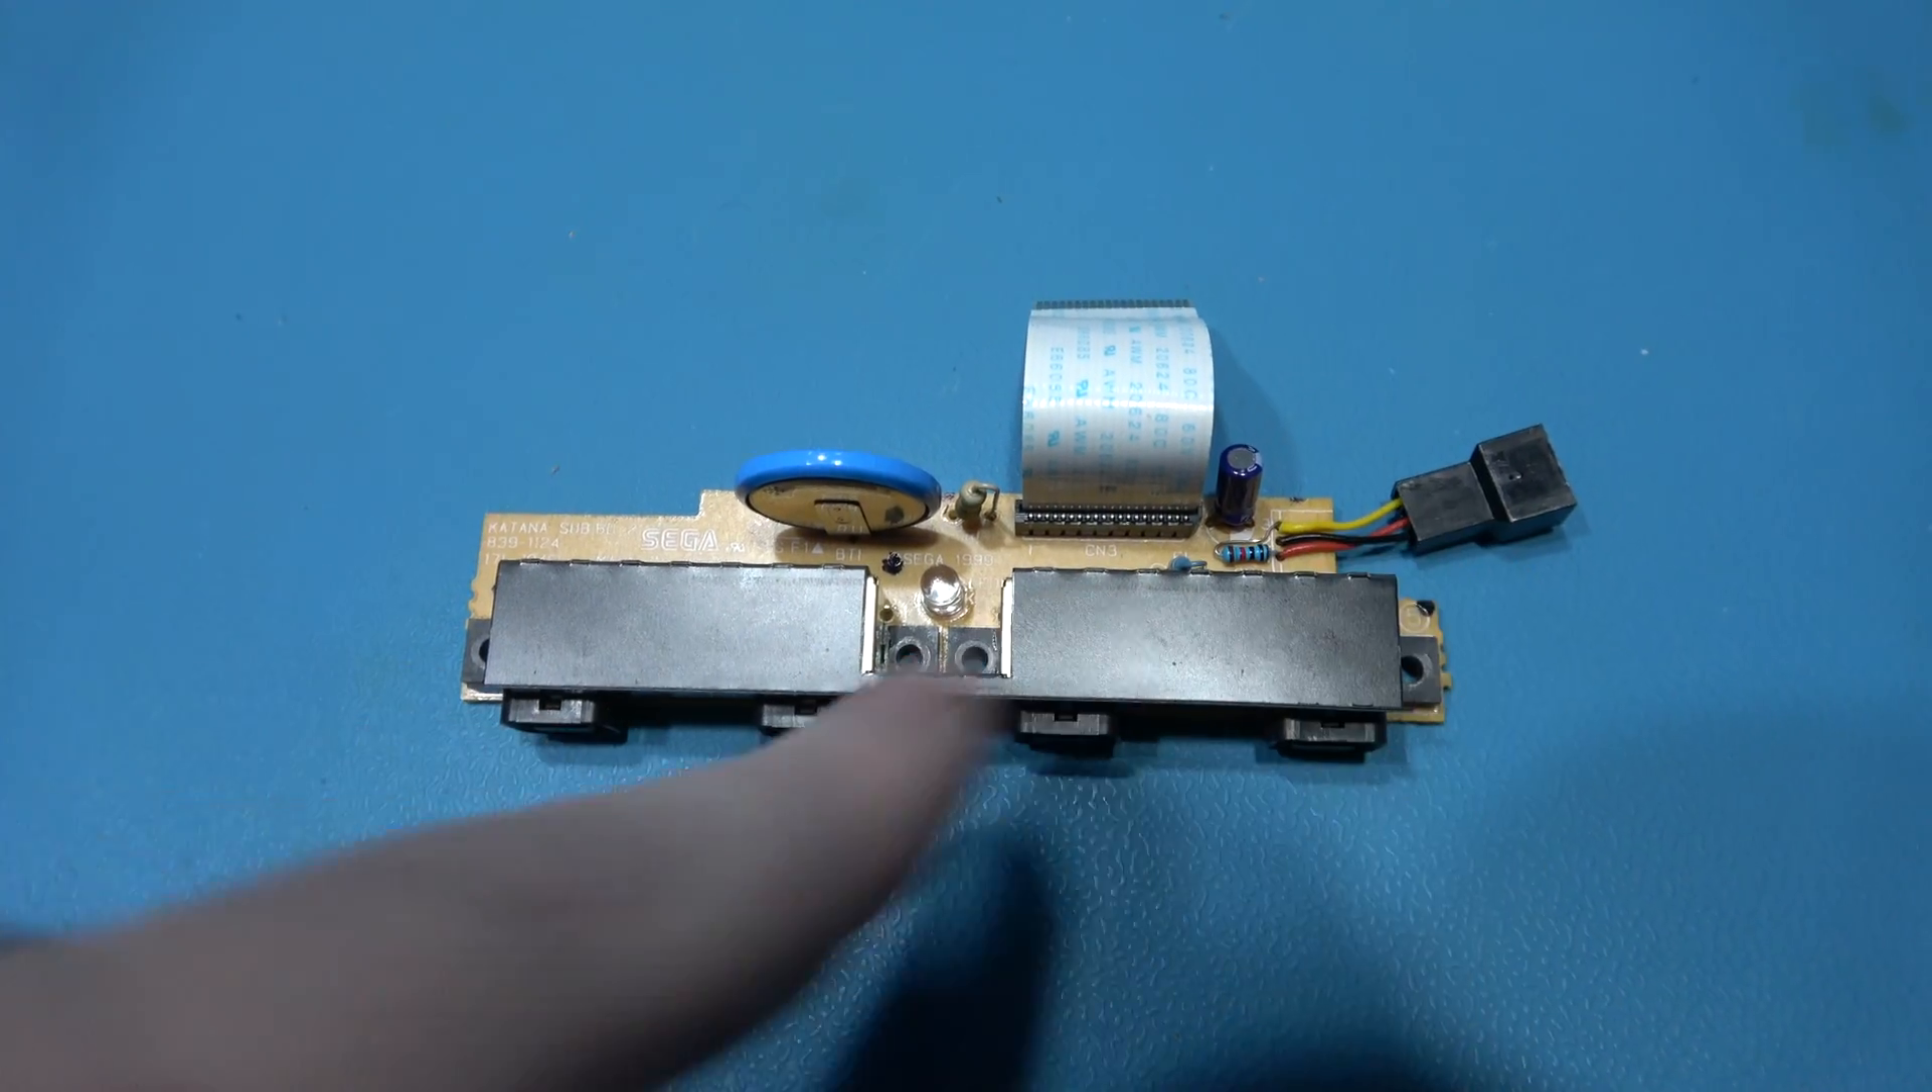And that's the new connector all wired in.